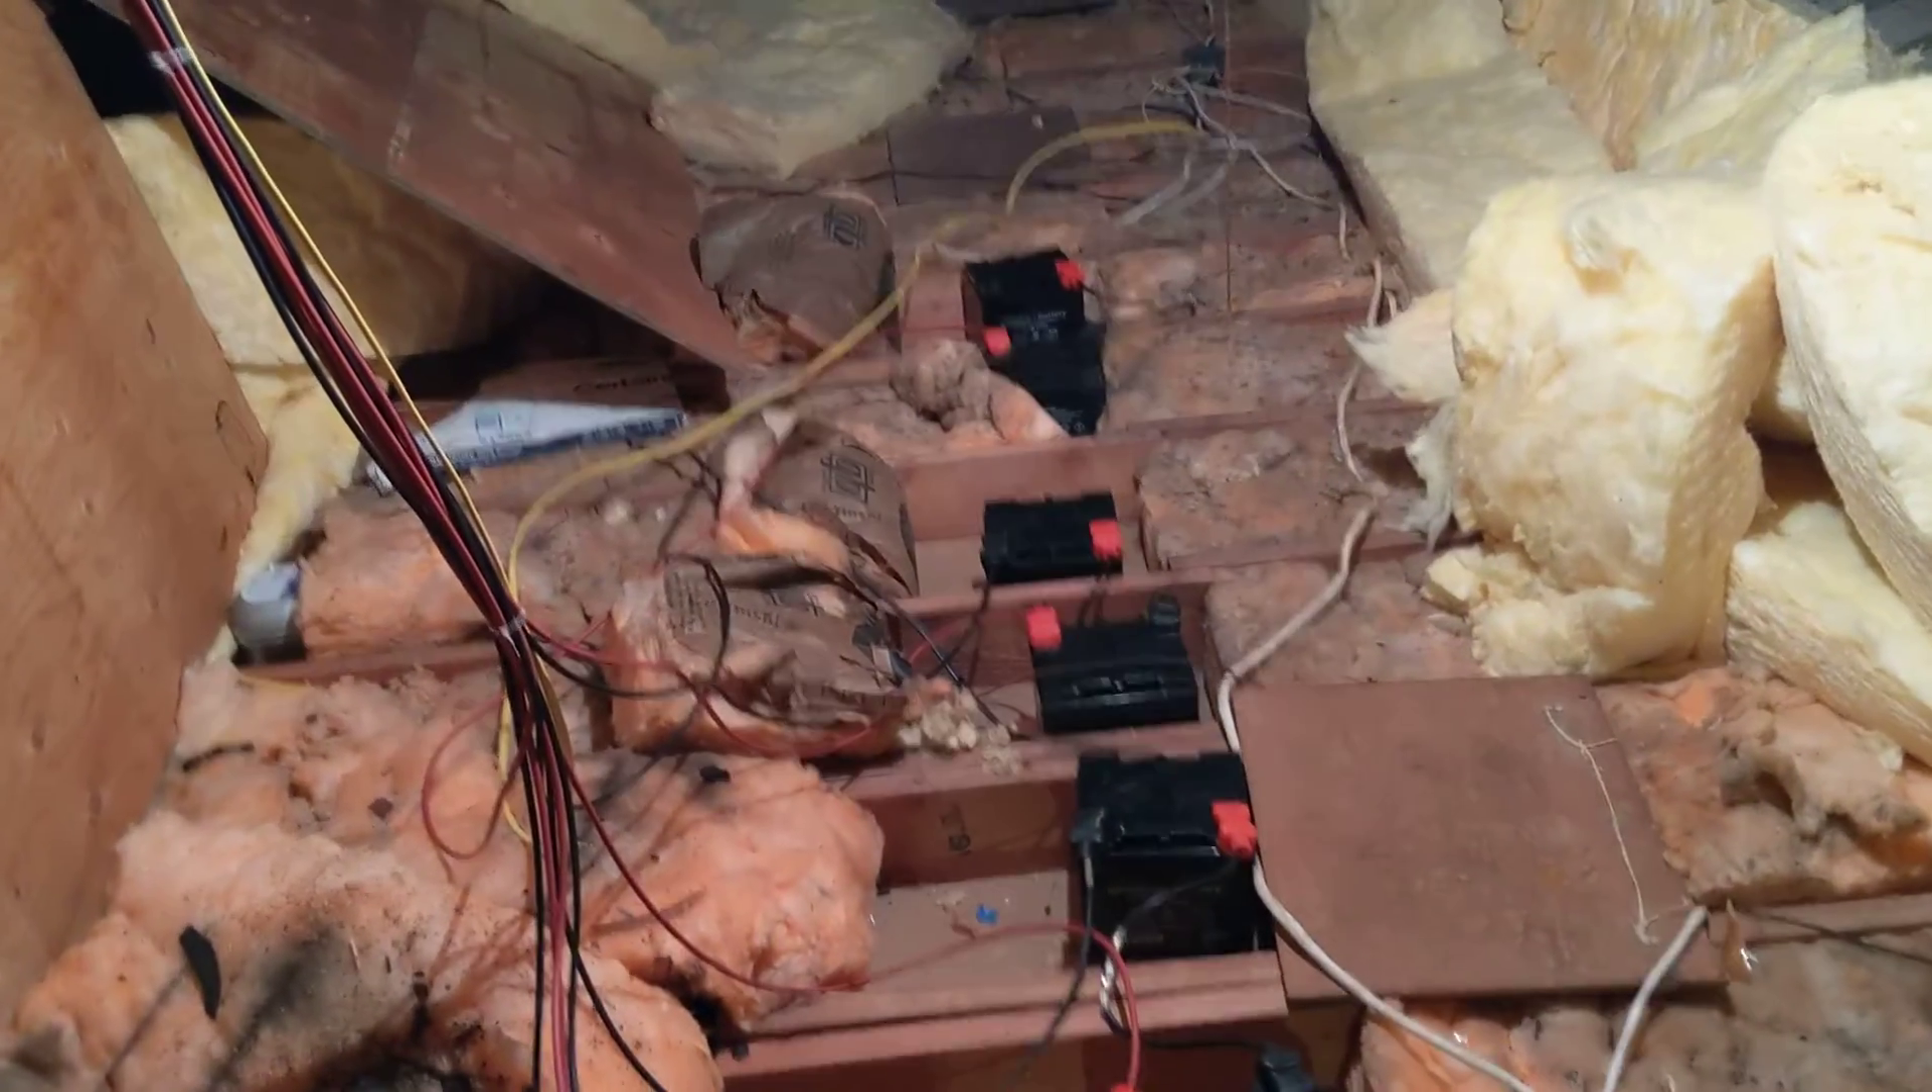So what I've ended up doing is I have actually set the batteries directly on top of that upper wall and the batteries are installed but the insulation obviously is not.